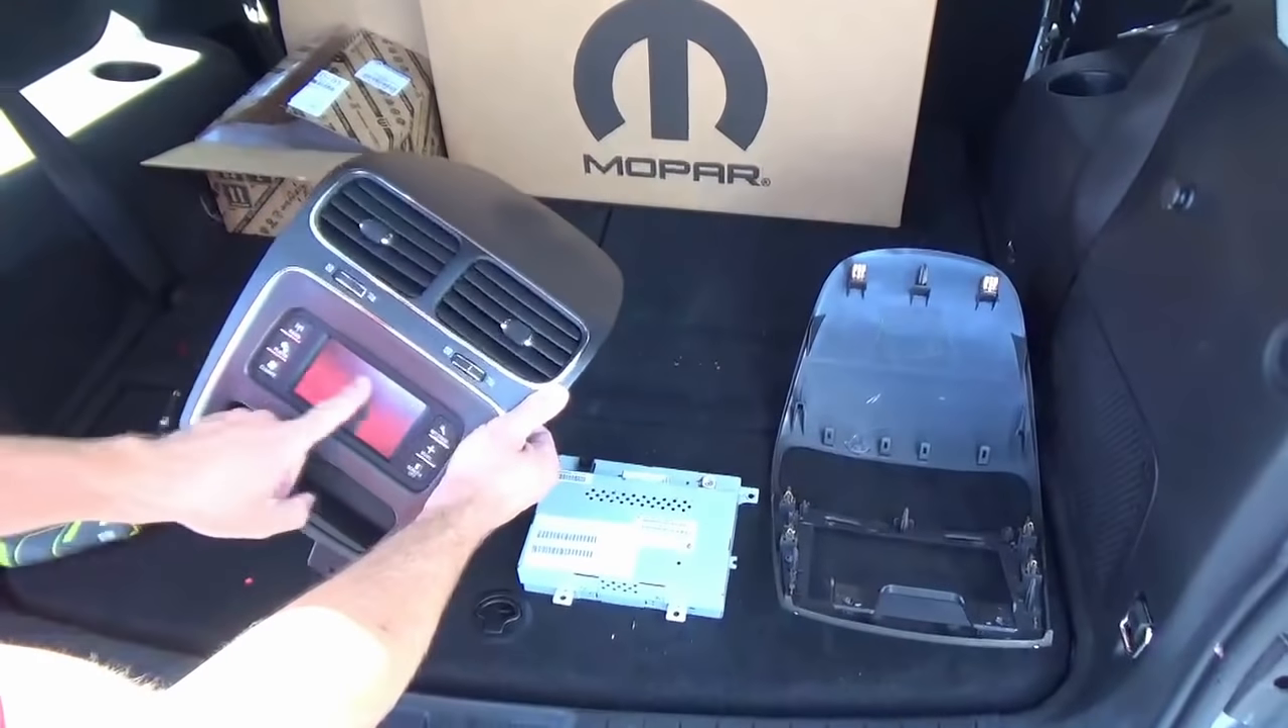All right, so here's the bezel that we removed with the integrated screen here.